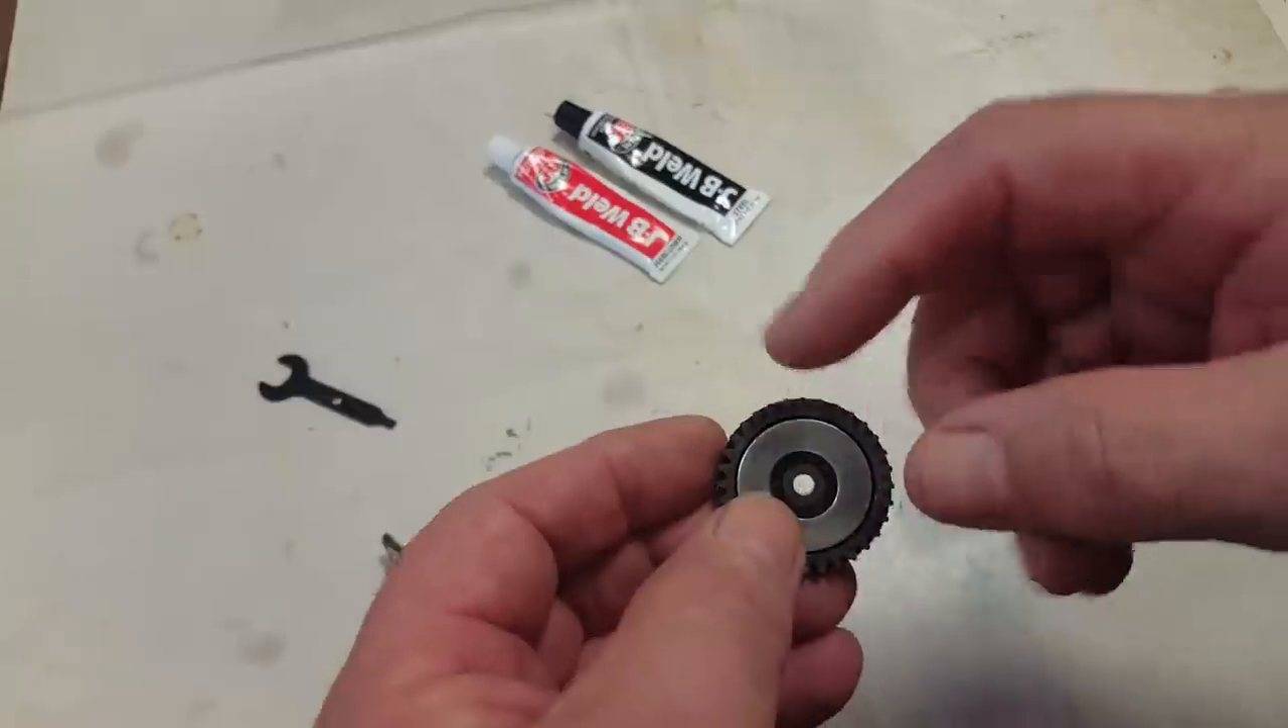I've found a washer, and it fits perfectly in the gear.